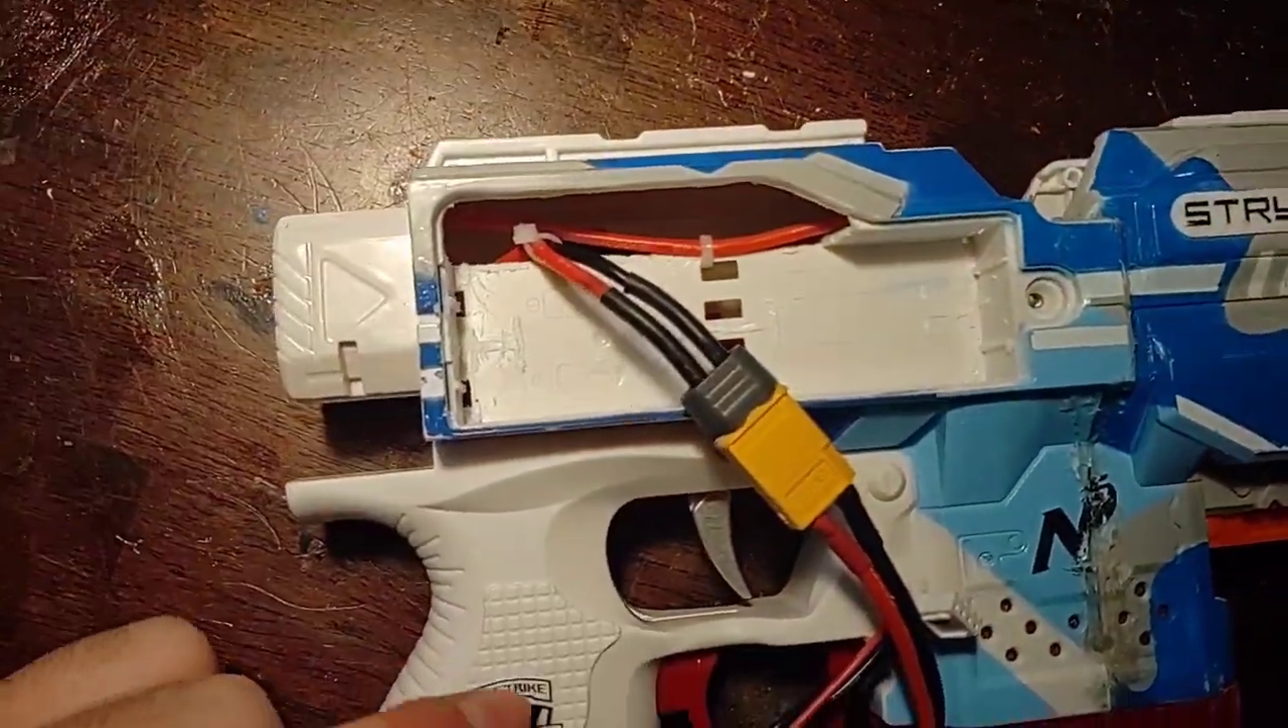There's a zip tie now that is the wire going from the motor to the switch and i just zip tied that on that little spot right there.